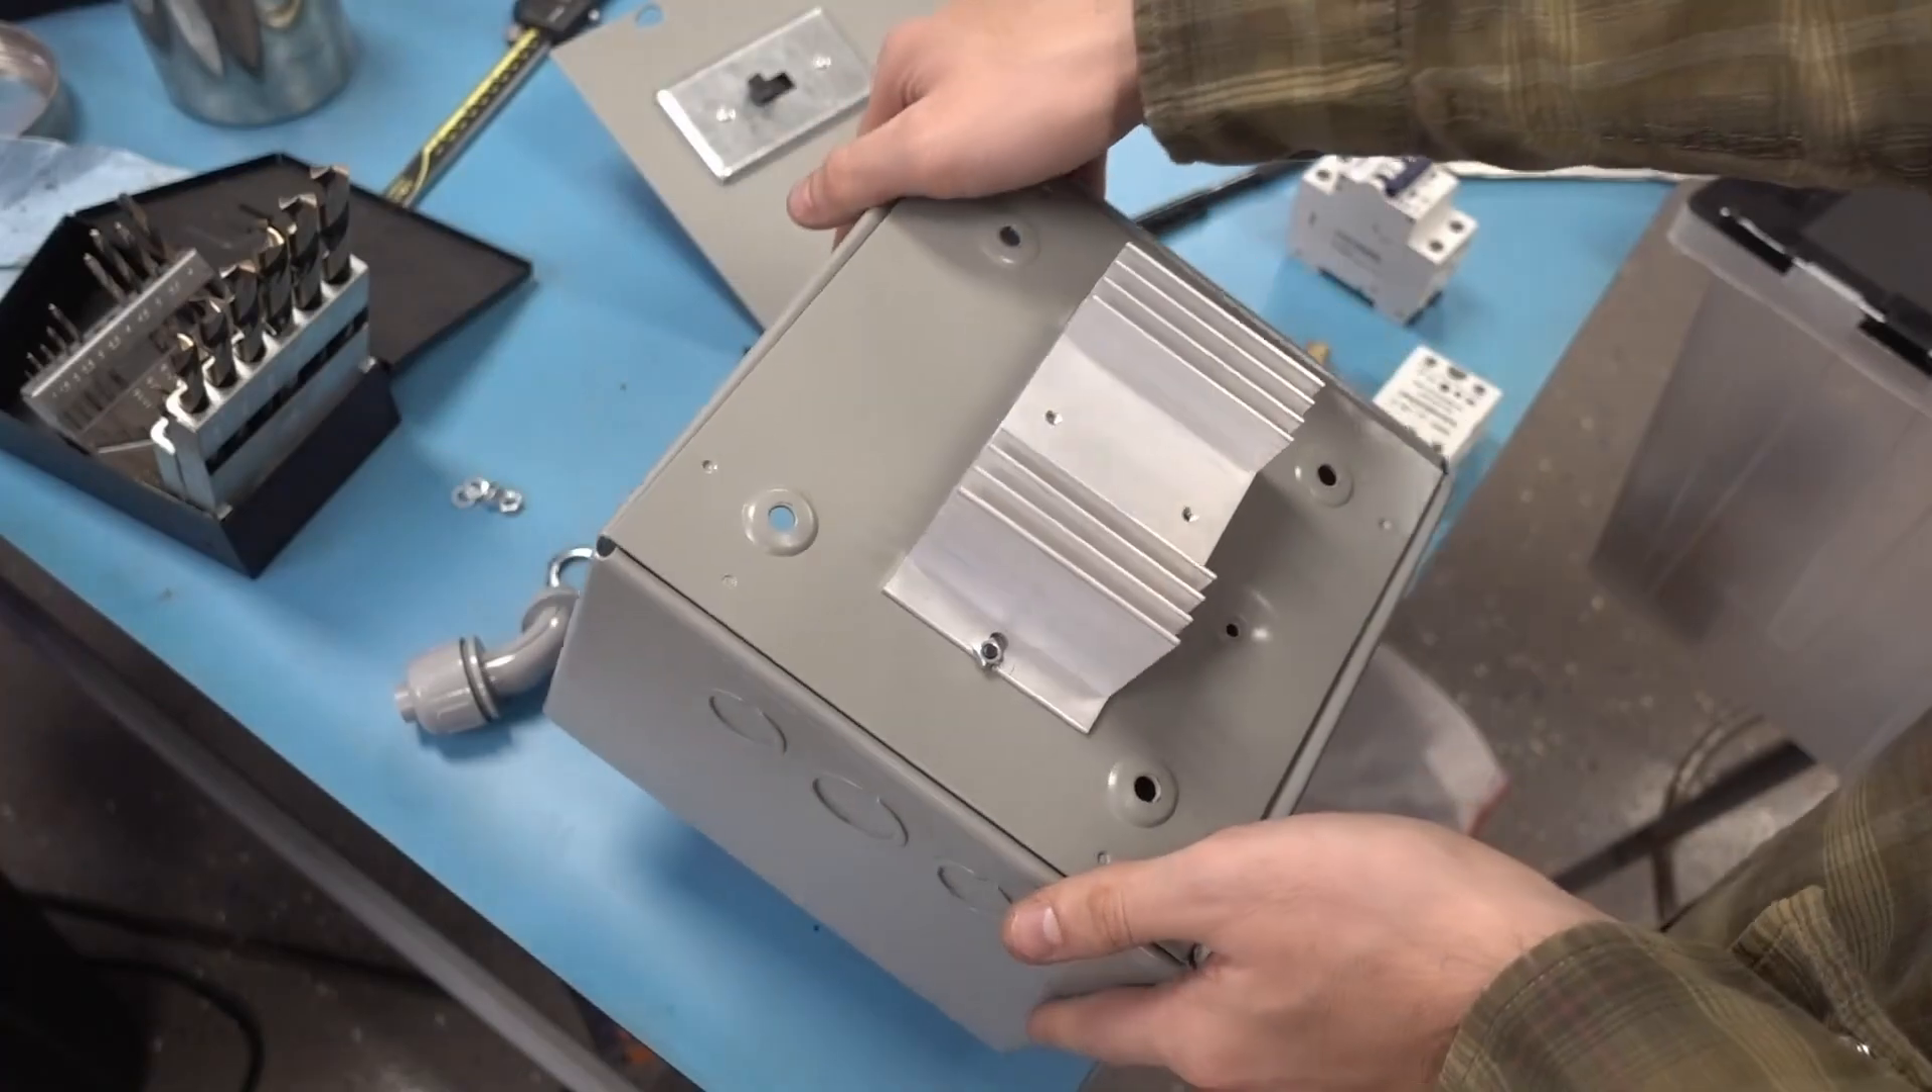For the heat sink, I just bolted it to the screws that were conveniently already there.